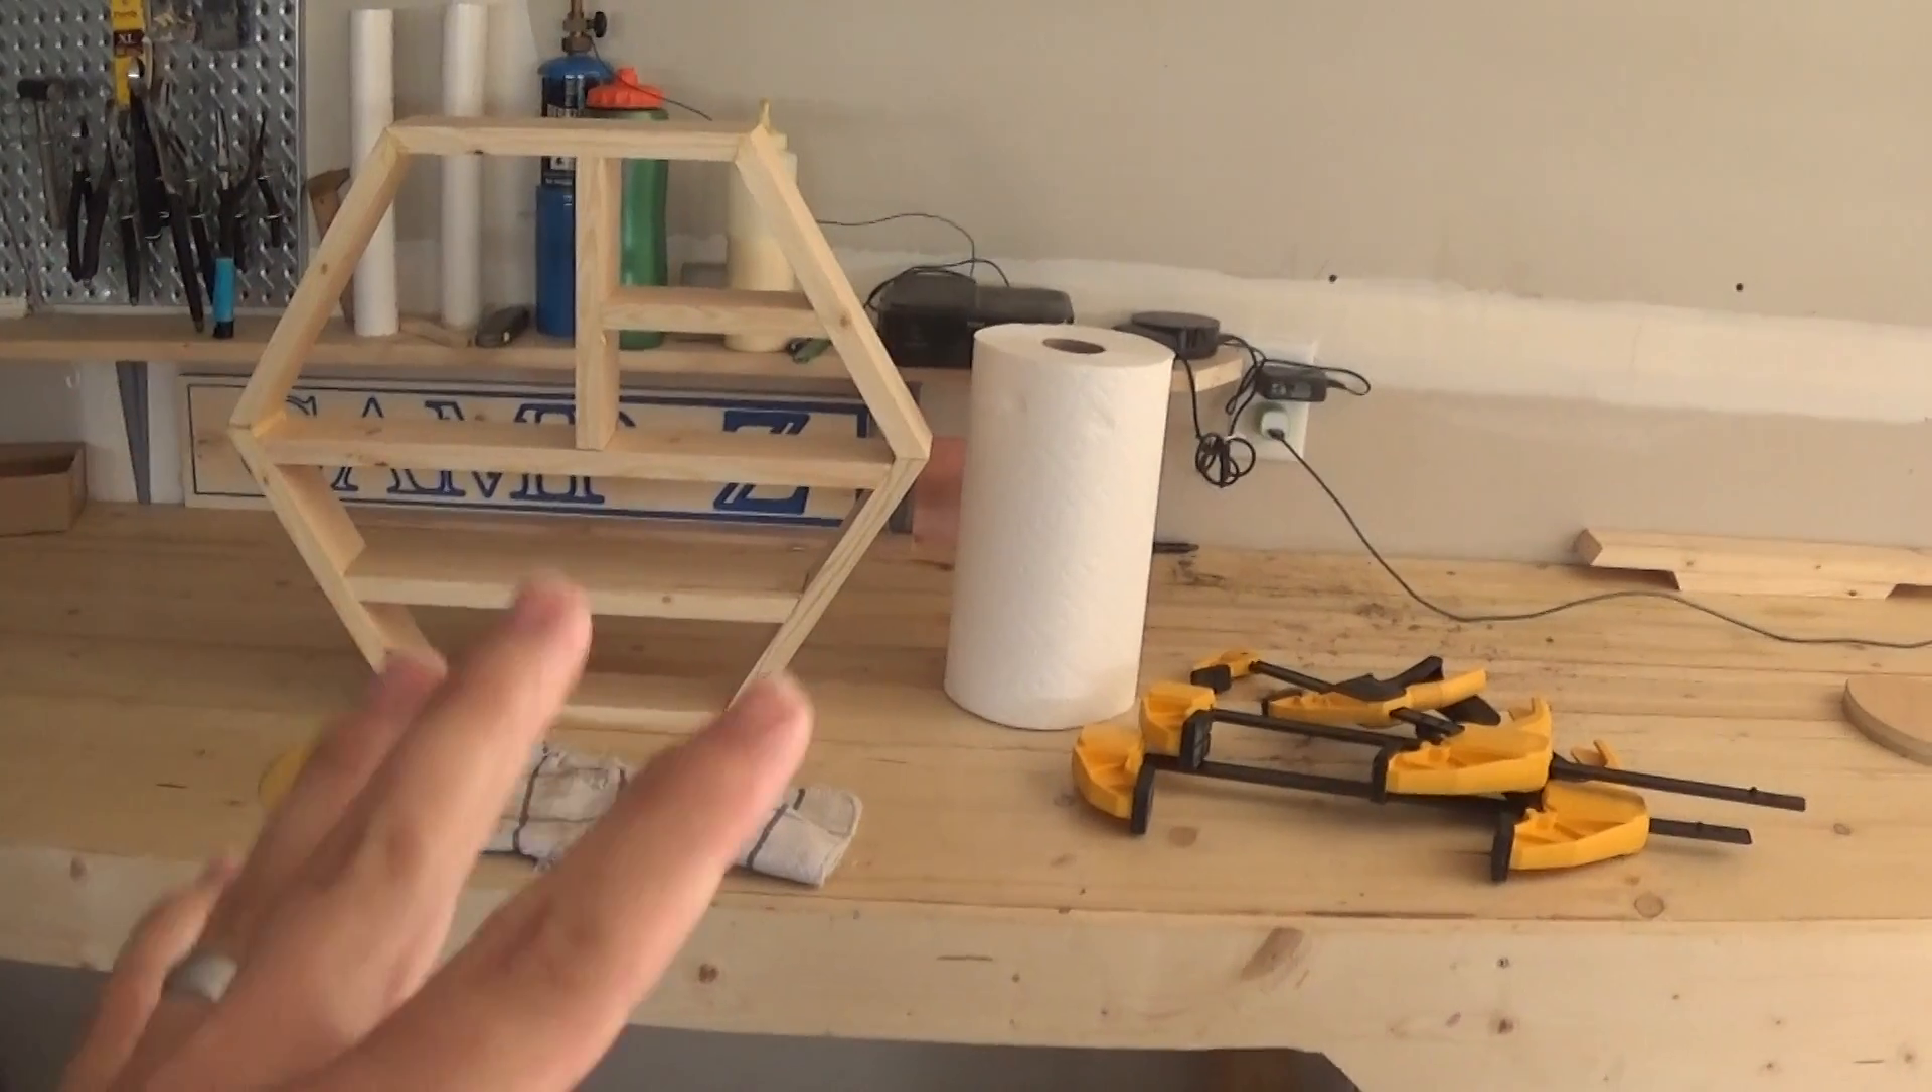Alrighty, so I've declamped our shelf here and I've stood it up and all the pieces are still stuck together.